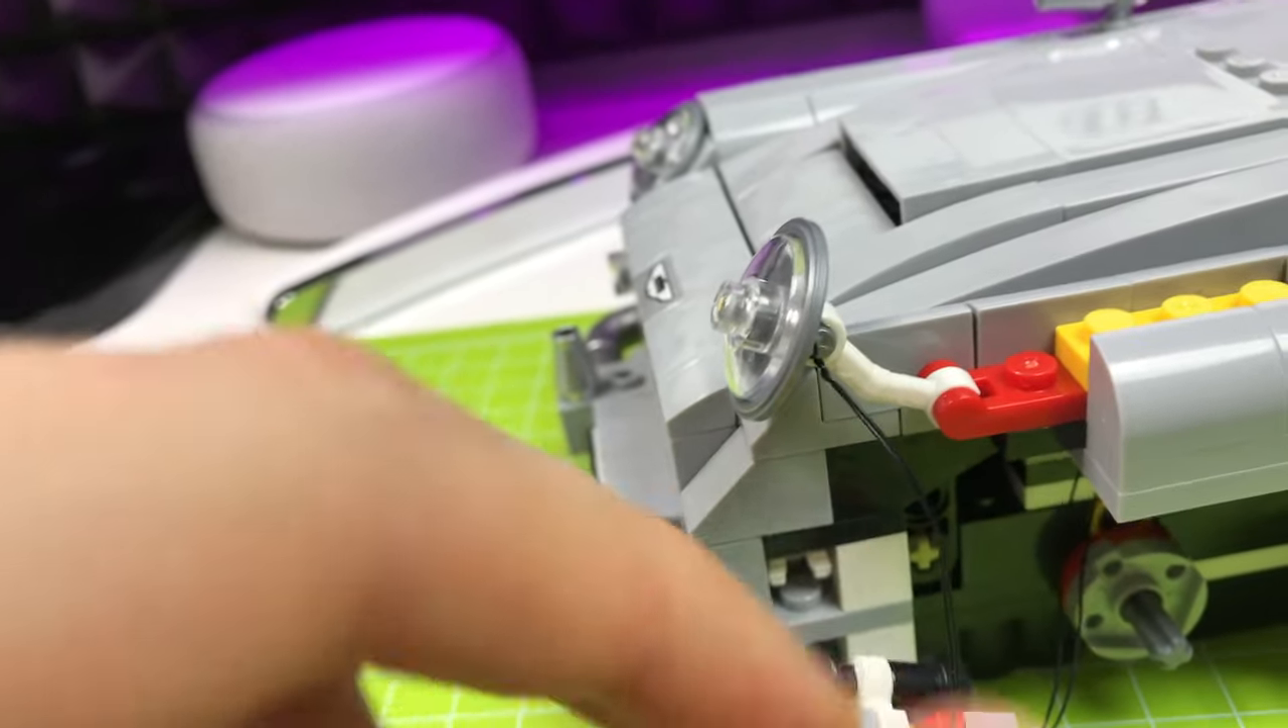Ihr seht ich habe hier den parabol spiegel auch schon verbaut.